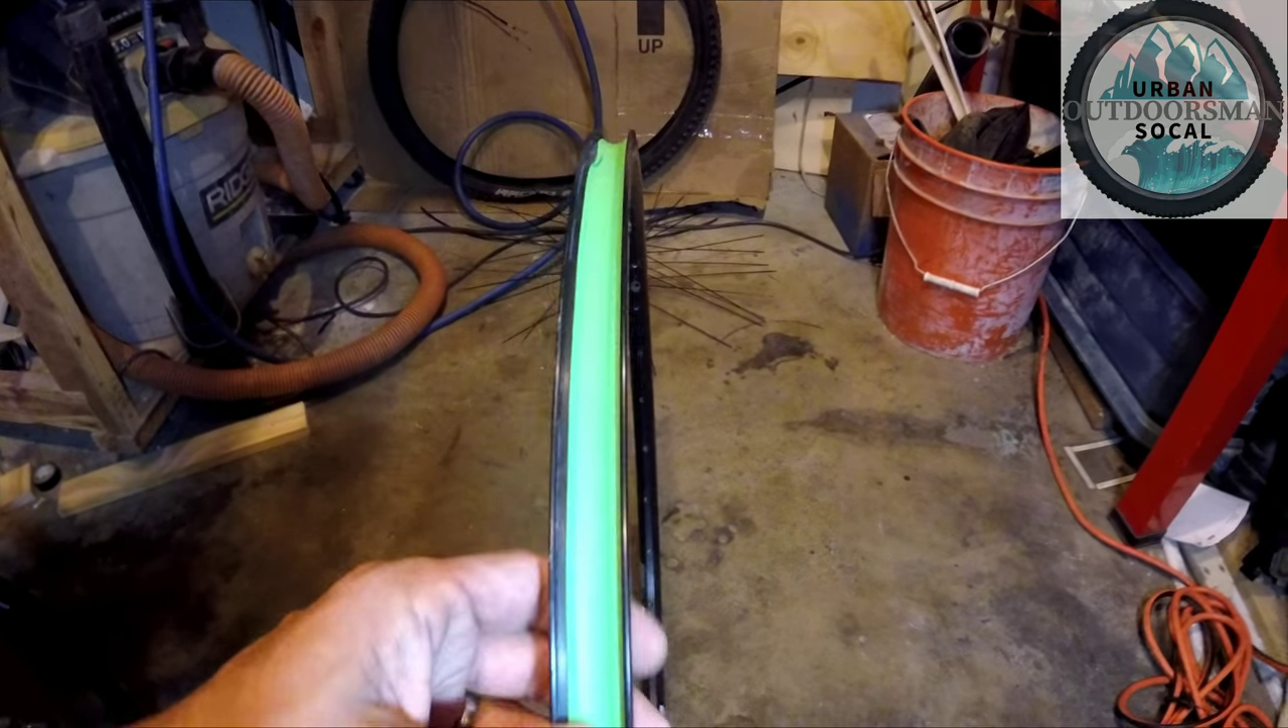You can see I put the old rim strip back in there.